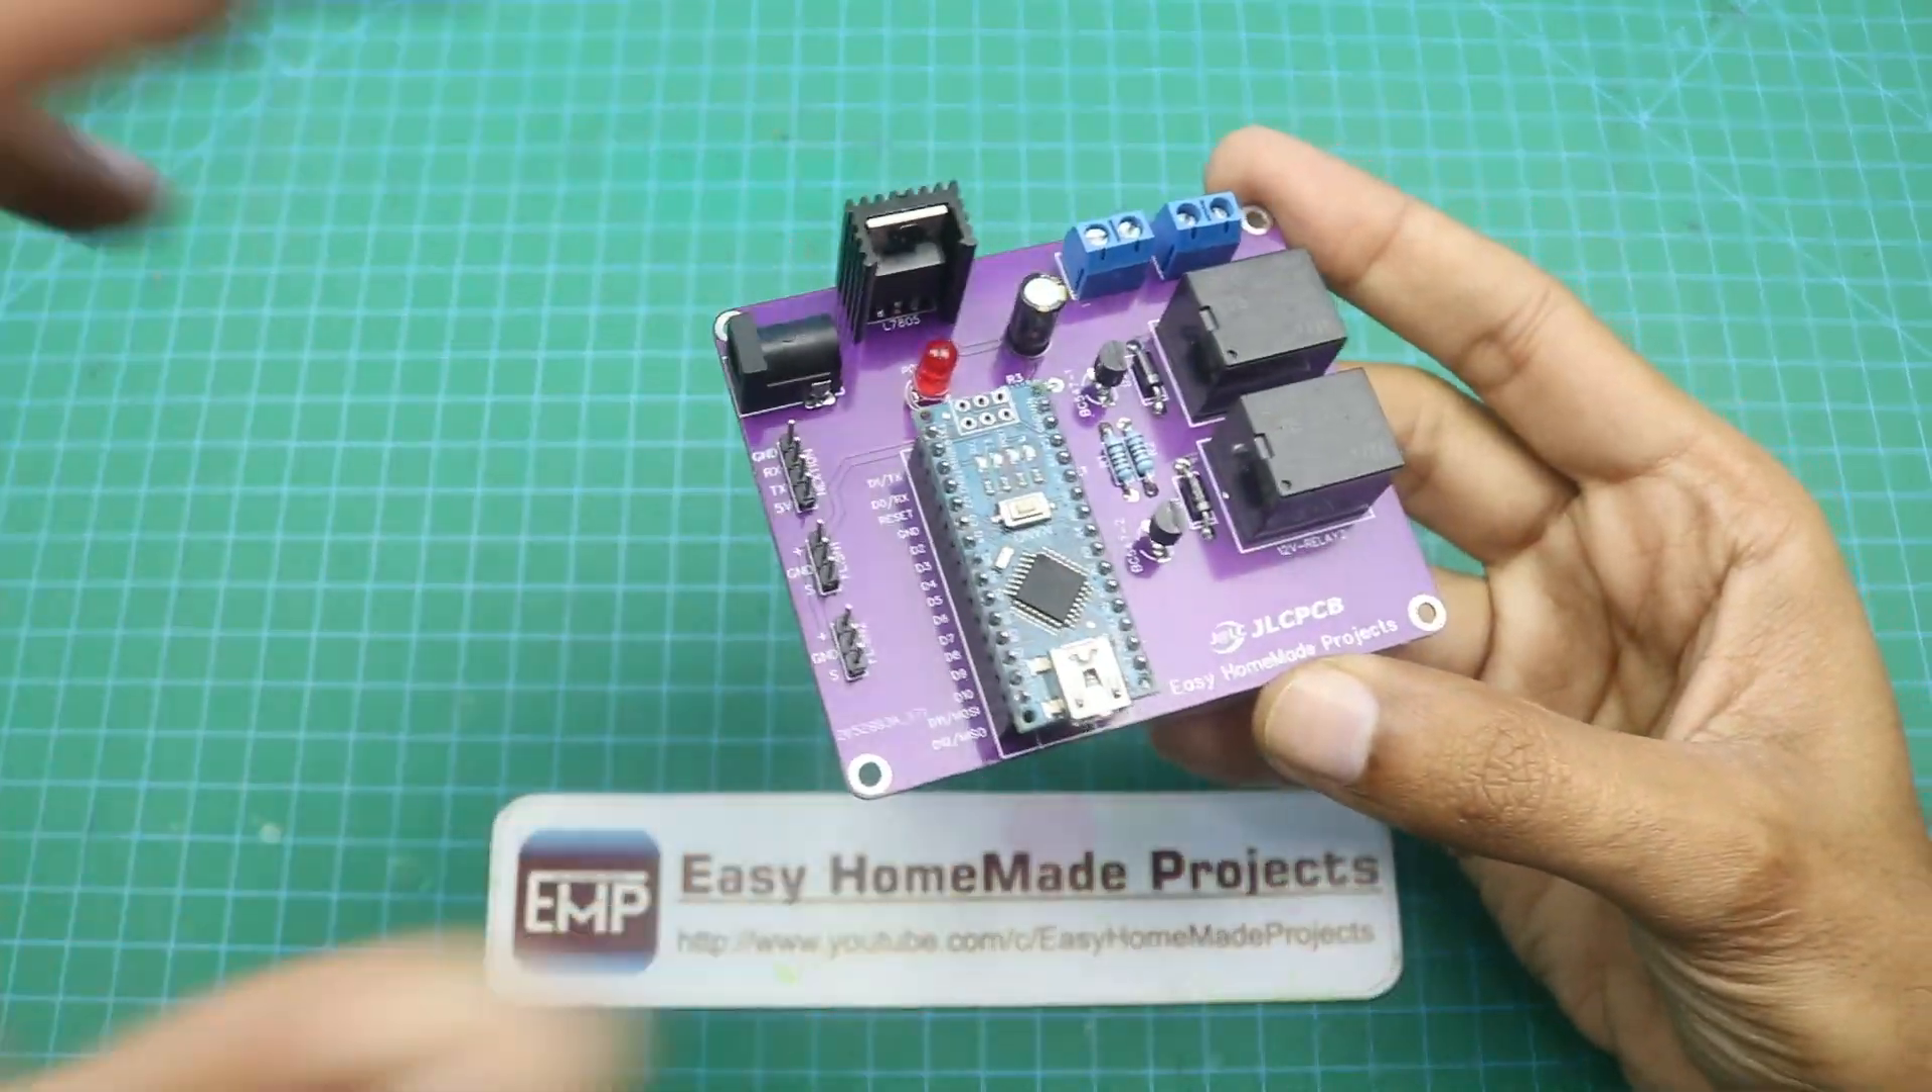Ok guys so finally the component soldering is done.